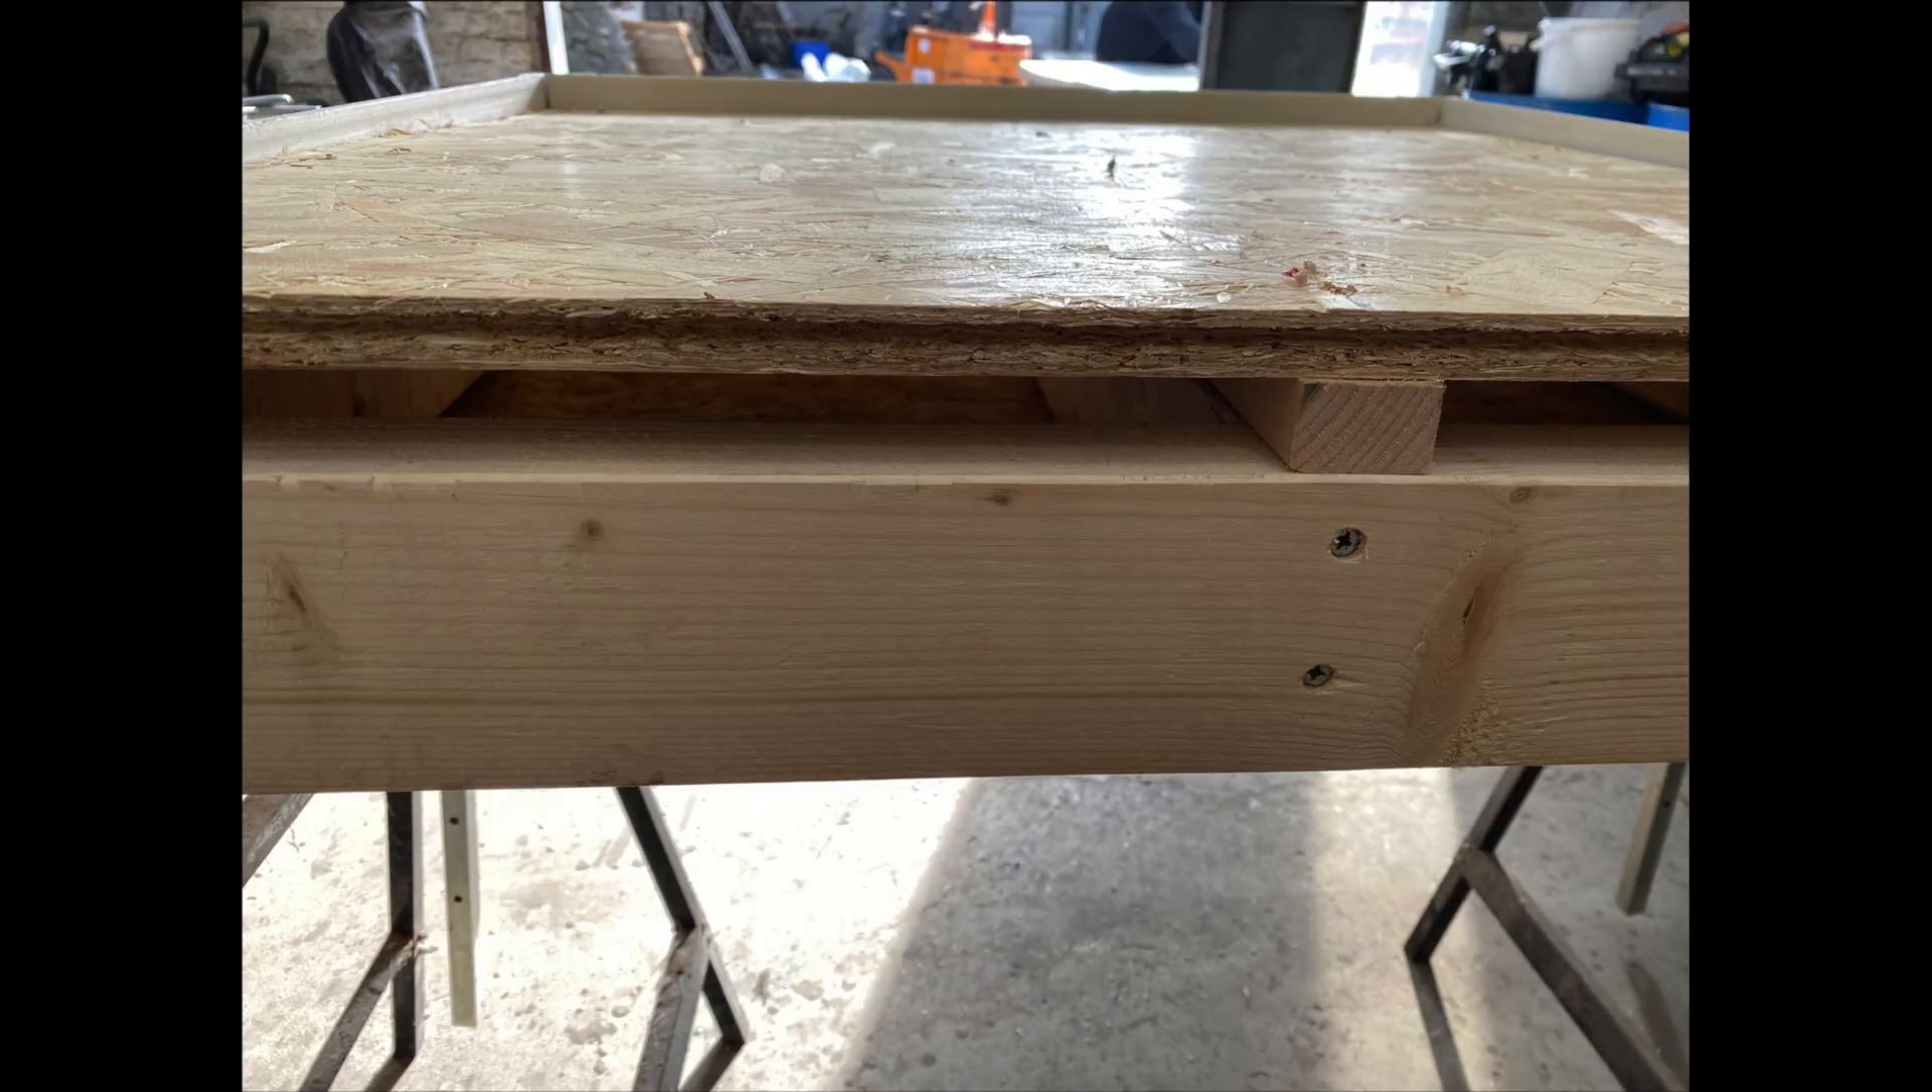So this concludes the first layer of timber decking and we'll next move on to the insulation layer and then we'll follow up that with the second layer of timber decking.